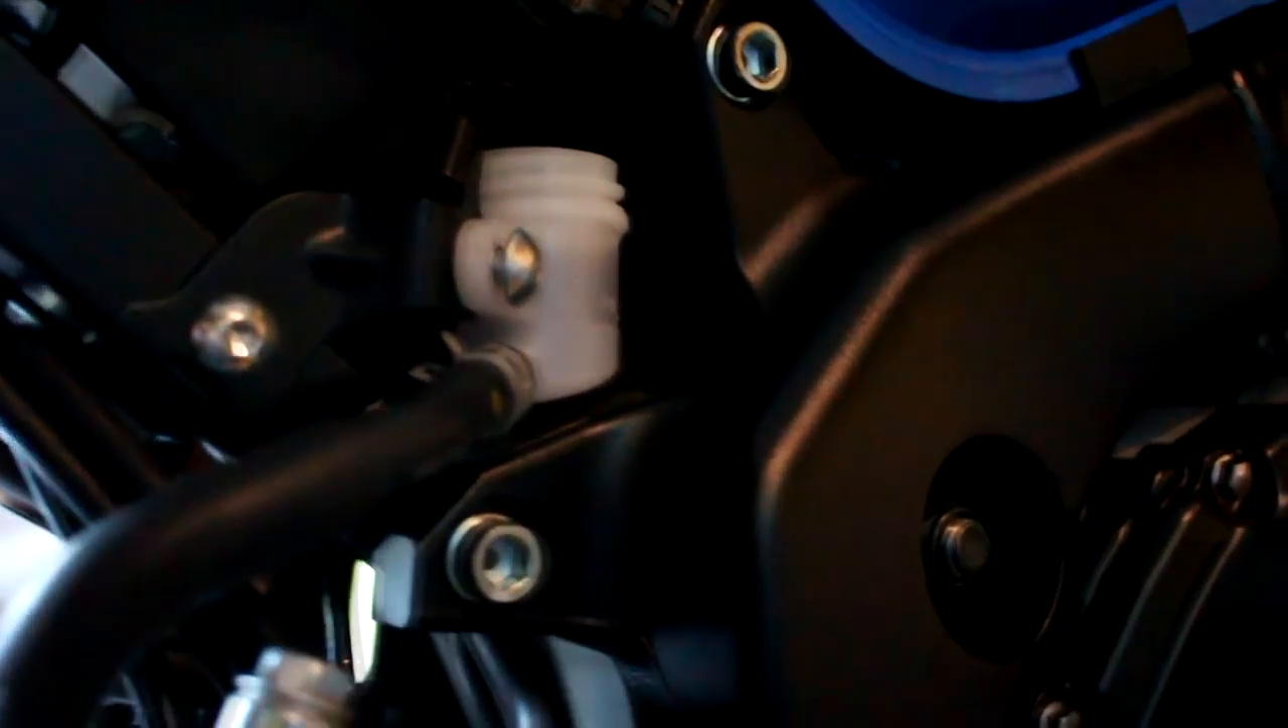So, we have the rear brake reservoir cap off.